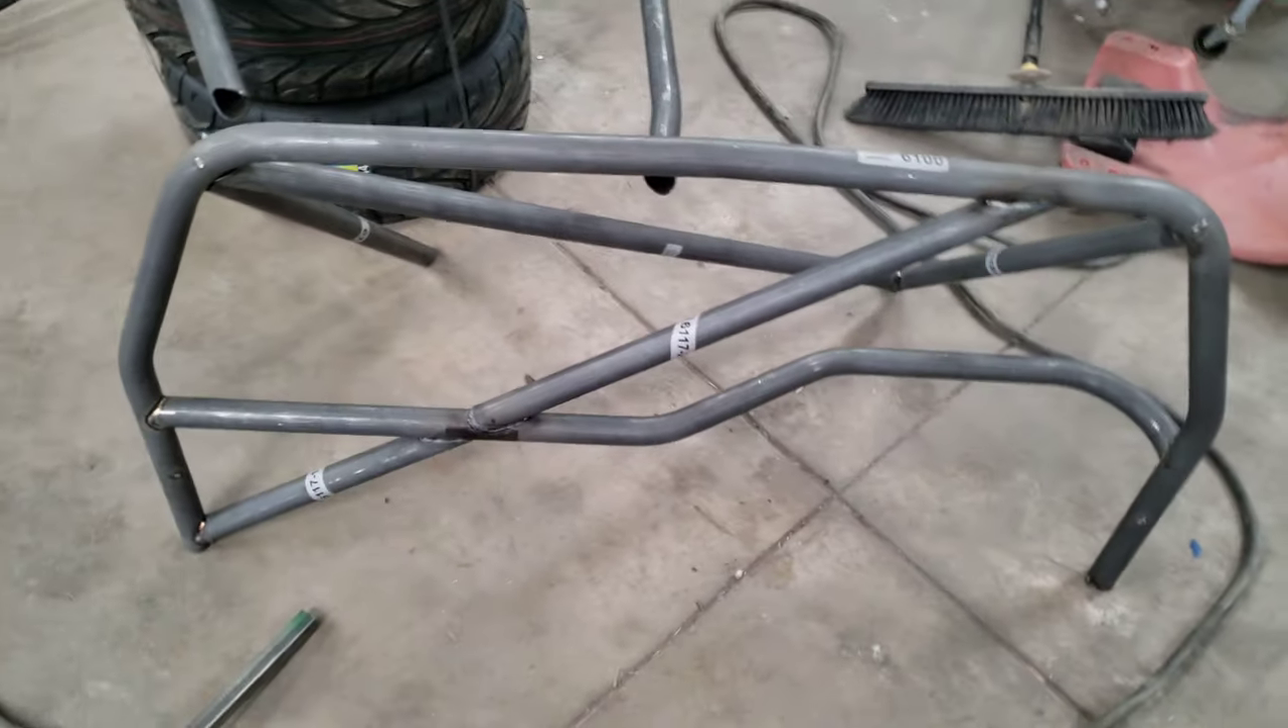And we've got the main hoop with all the rear down bars and the harness bar and all that jazz together.